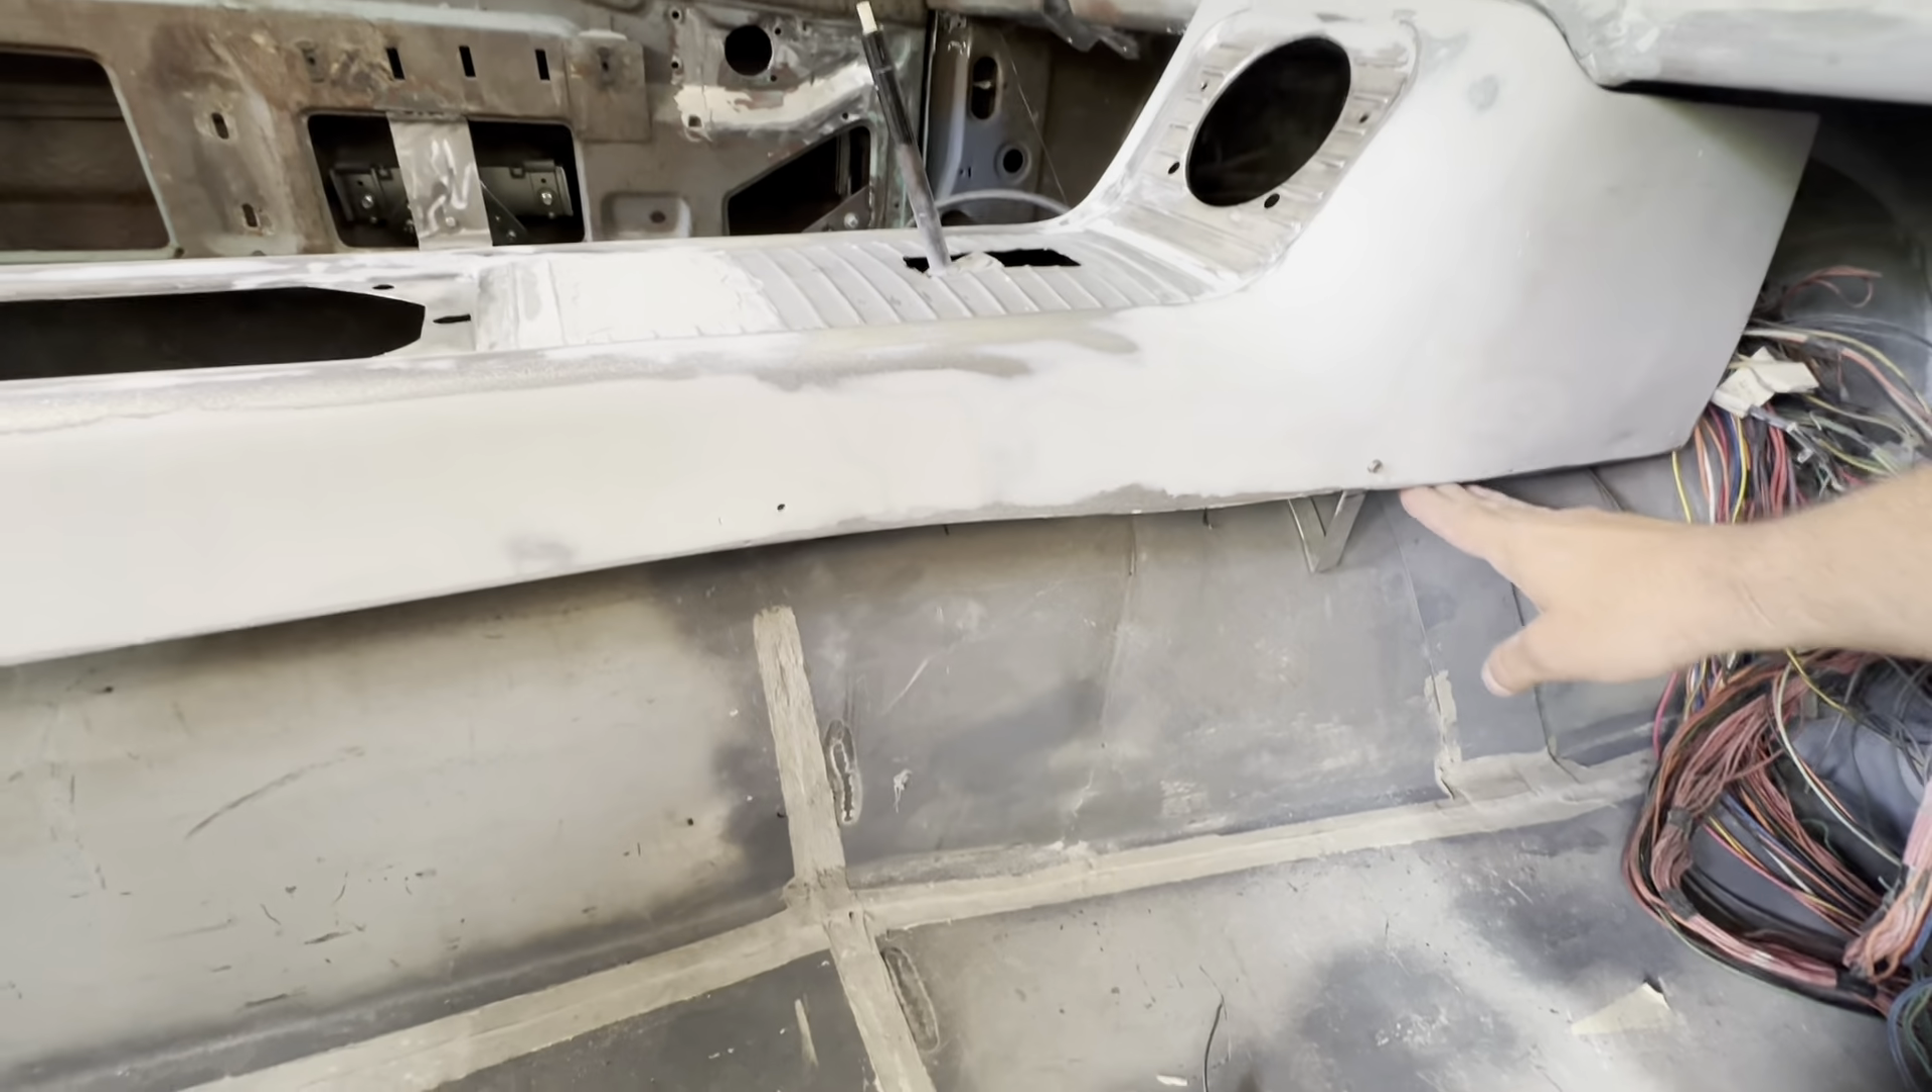I got the console reinstalled and this gap here is what I want to fill in.